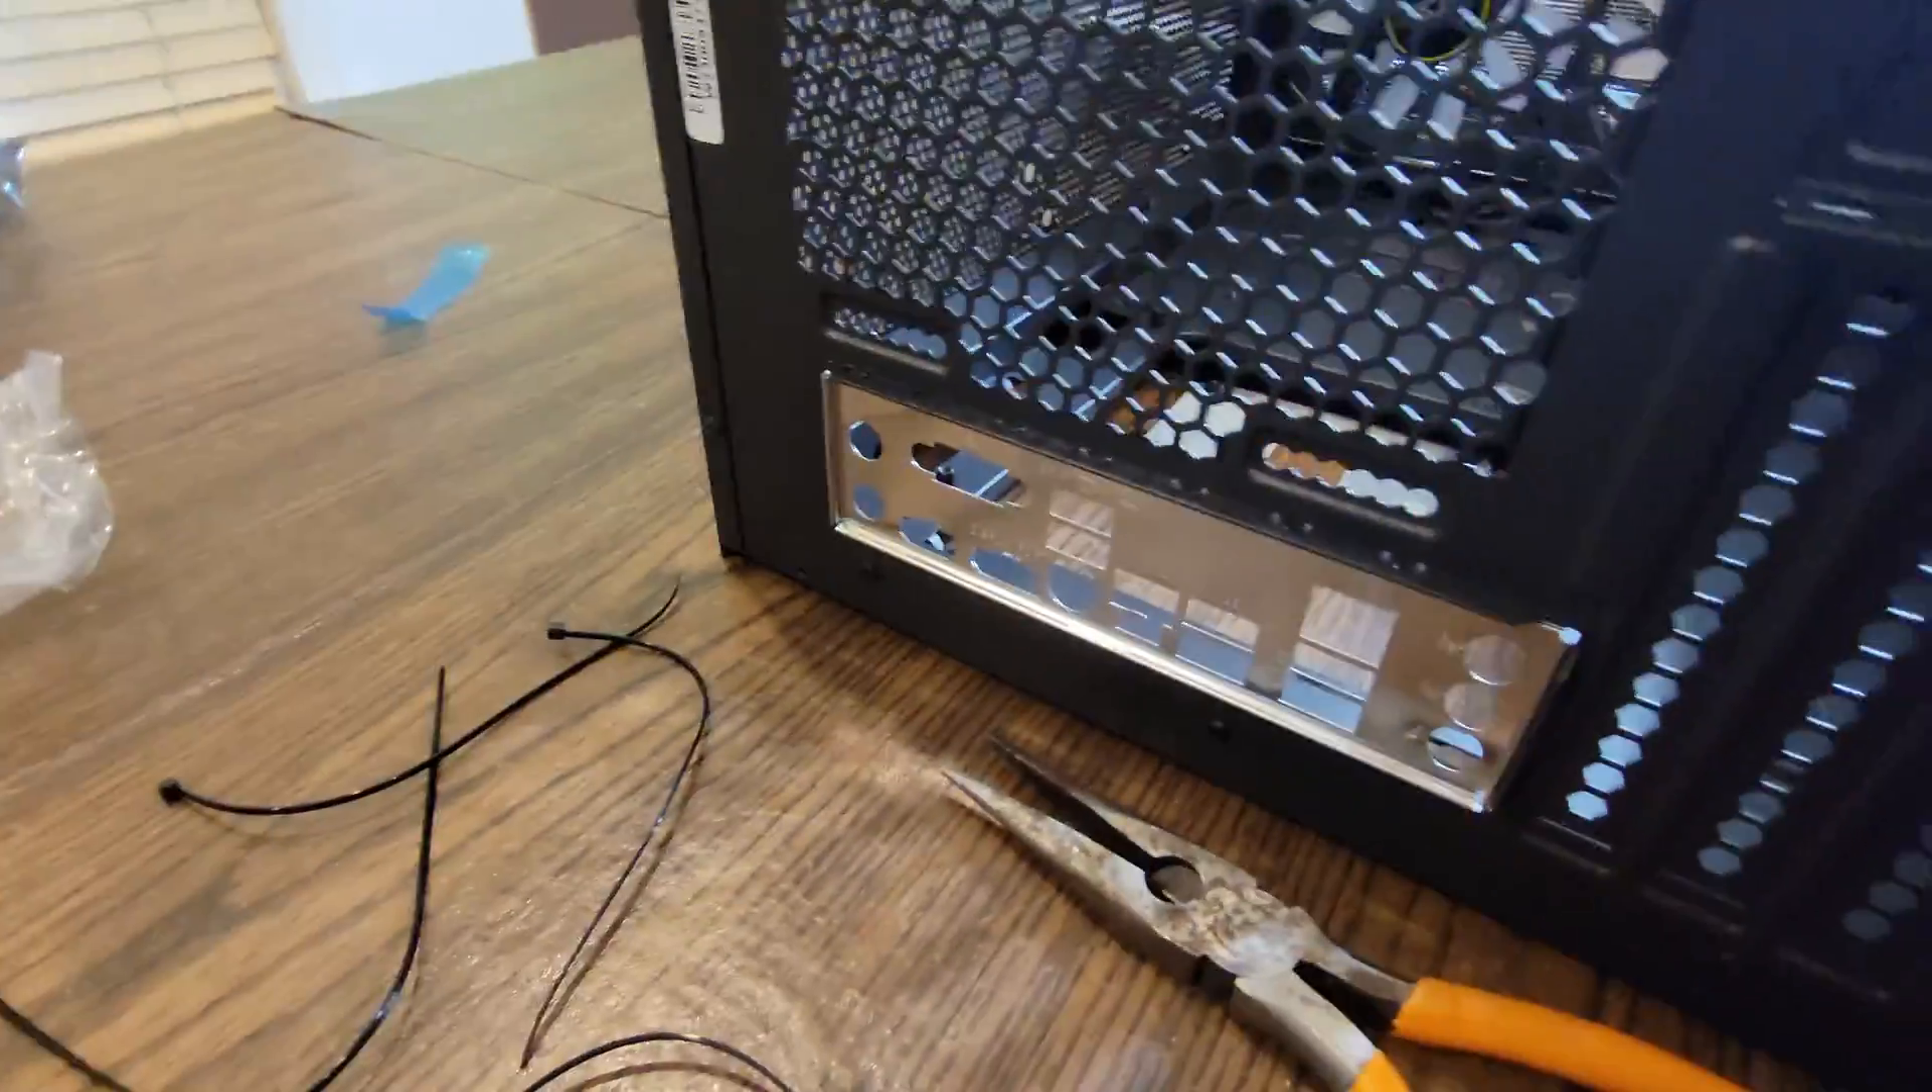Our i -o shield is now perfectly installed.